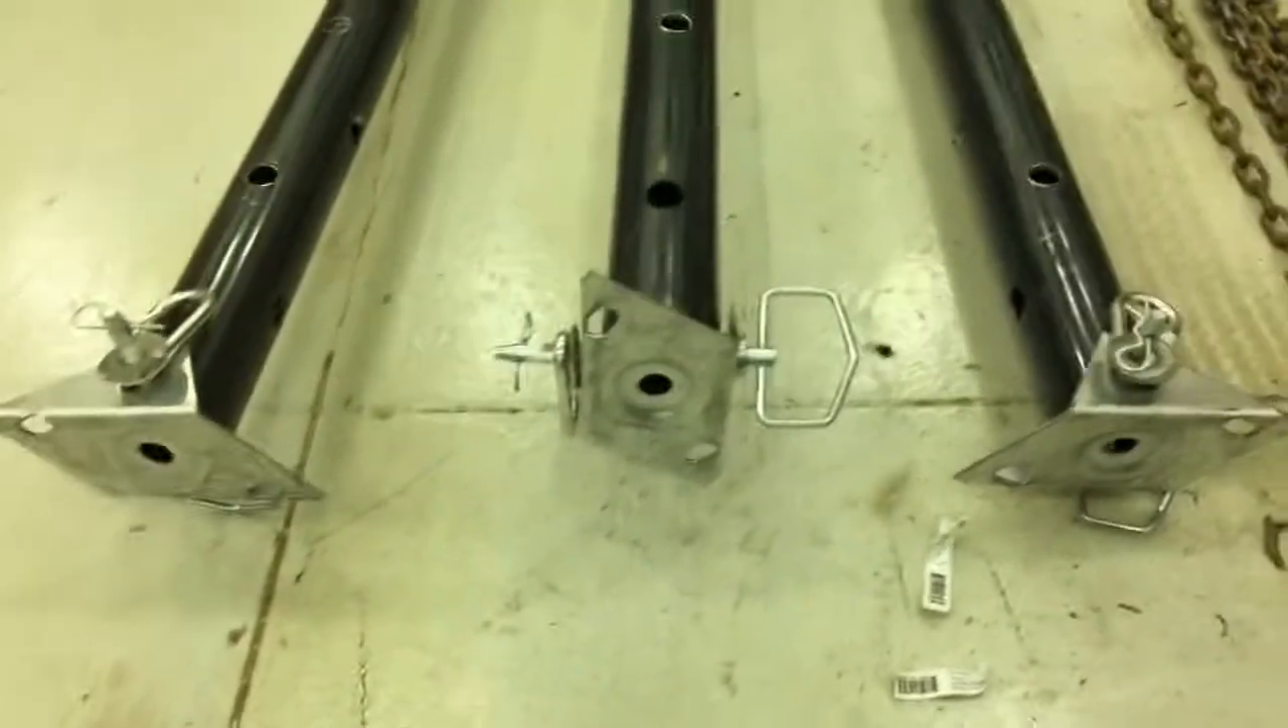I've got the feet attached as, as well.